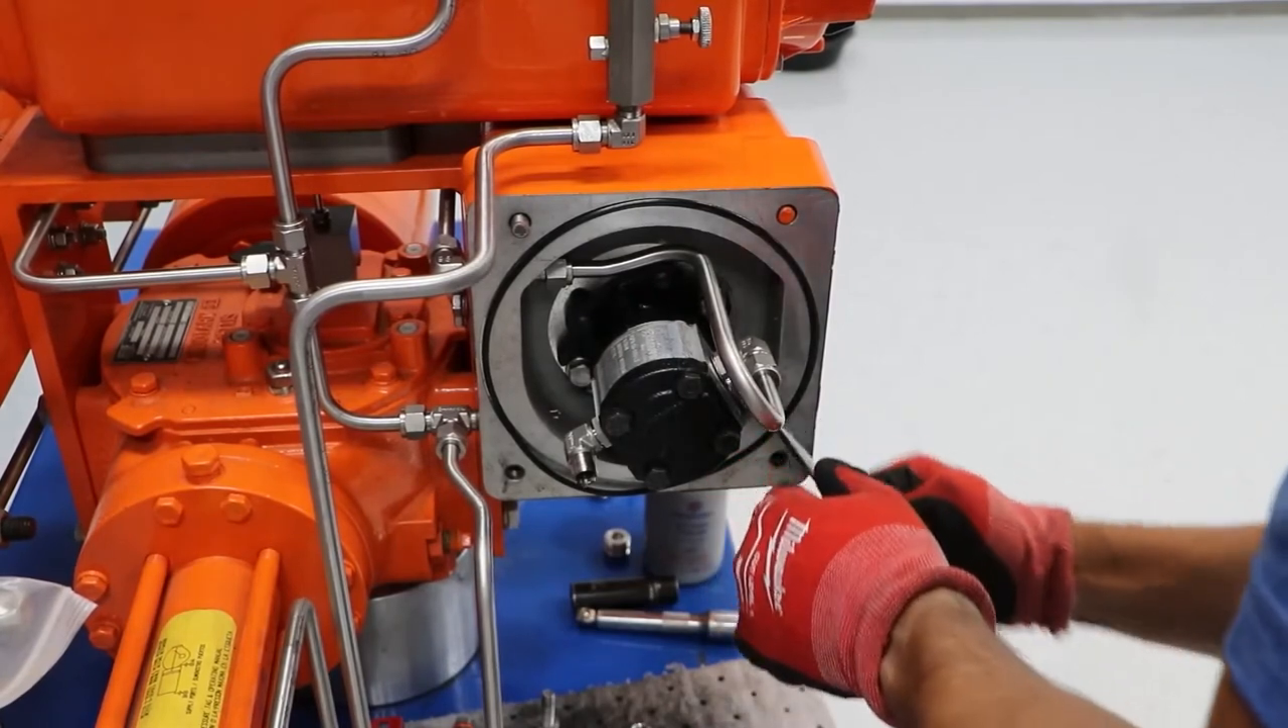Okay so this is why I told you to leave this face seal nut loose because now we have our tubing in place.